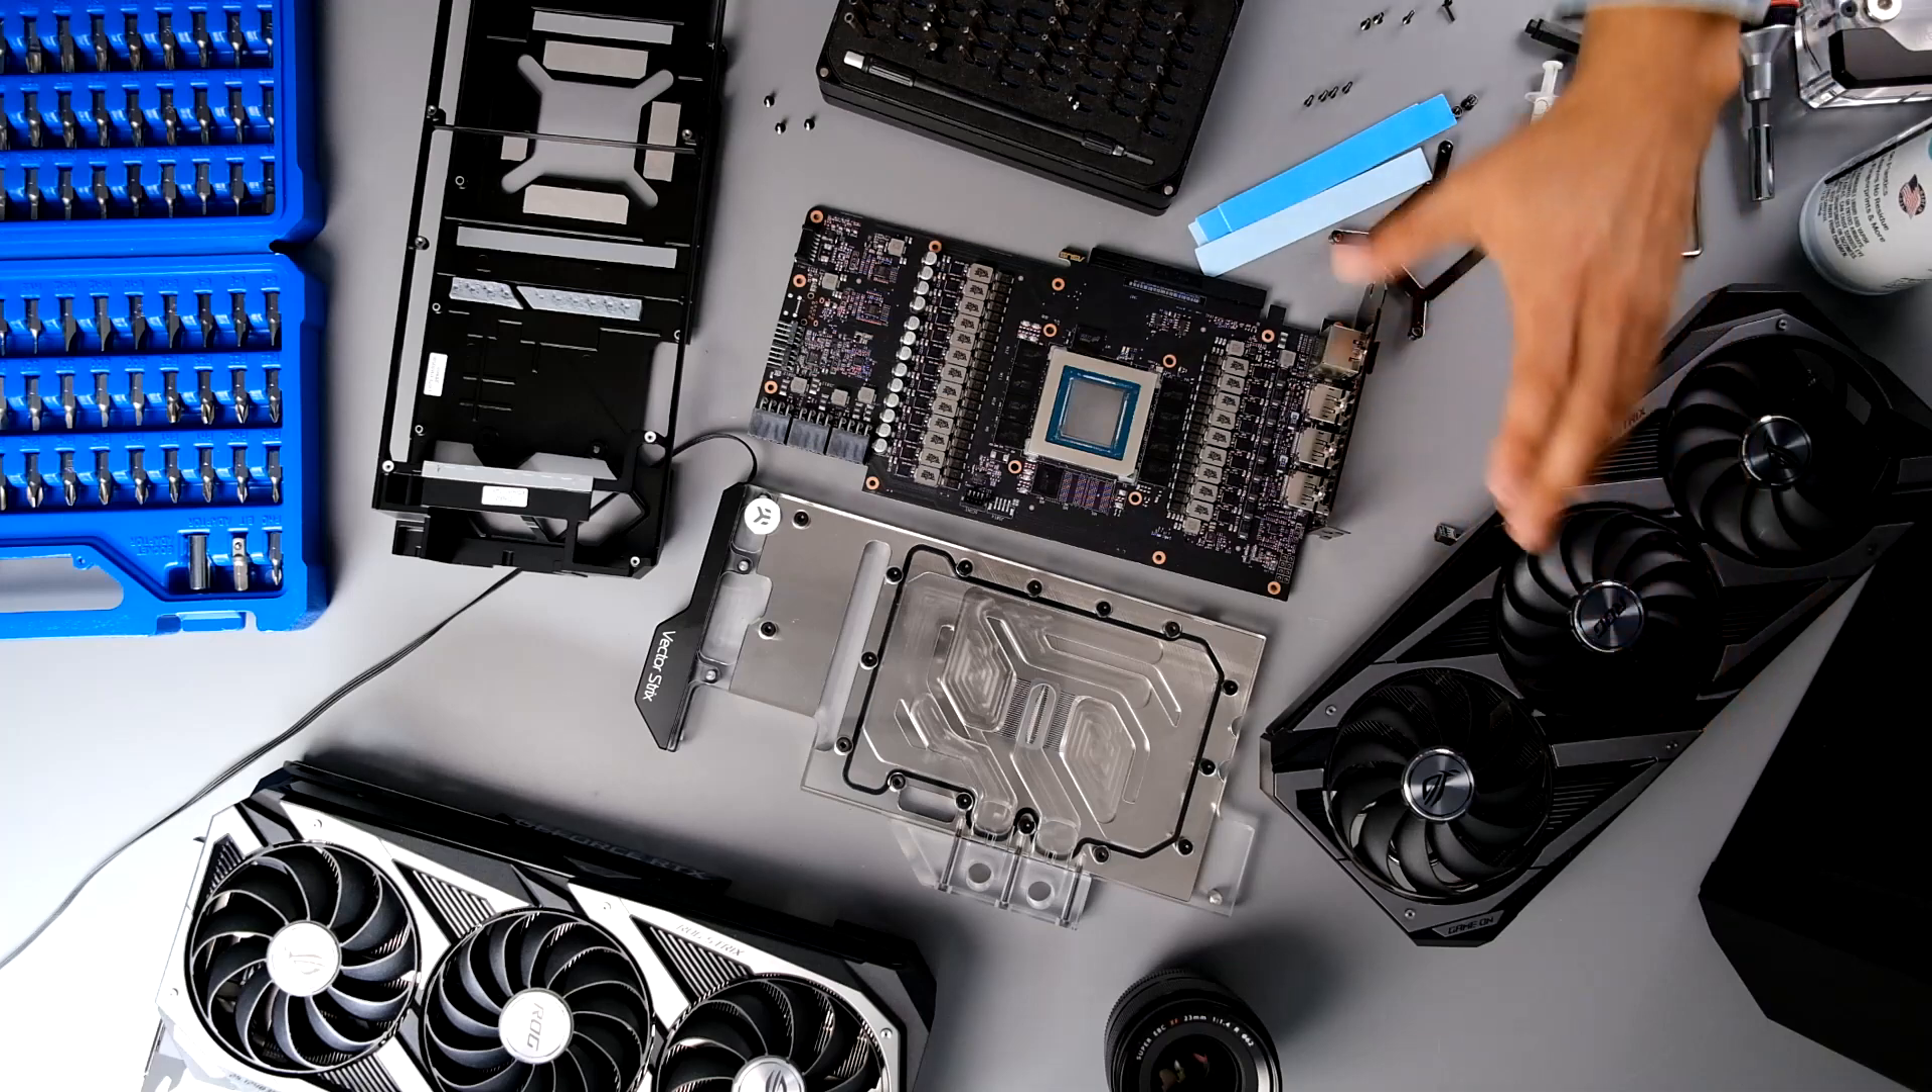Finally we got the air cooler off so this is what it looks like guys.